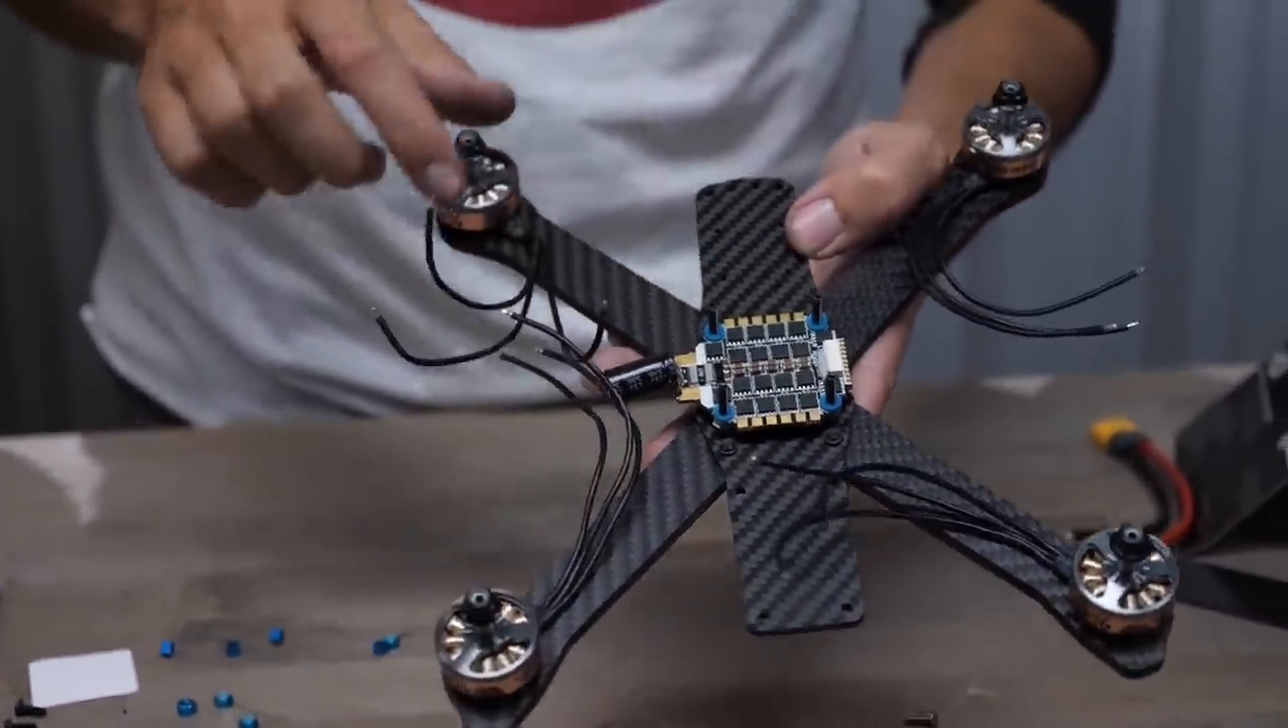So there we have our 4-in -1 slid onto the stack screws.